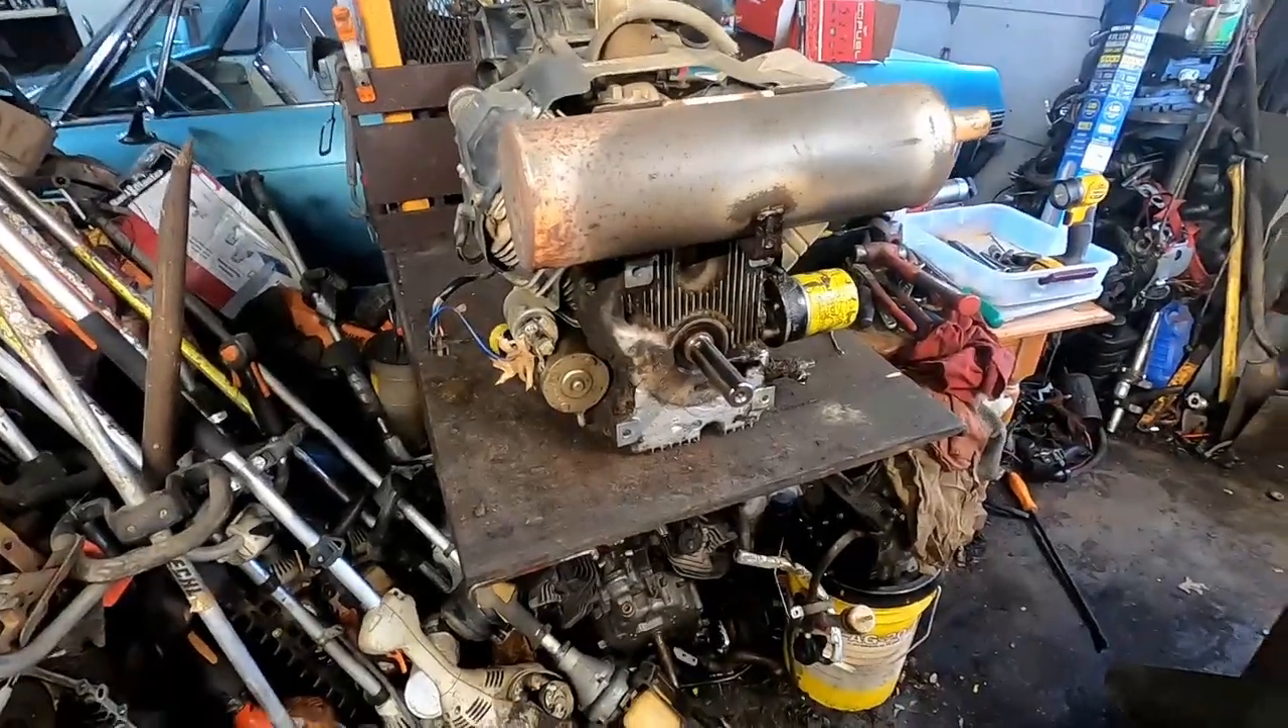All right so i got the motor off.